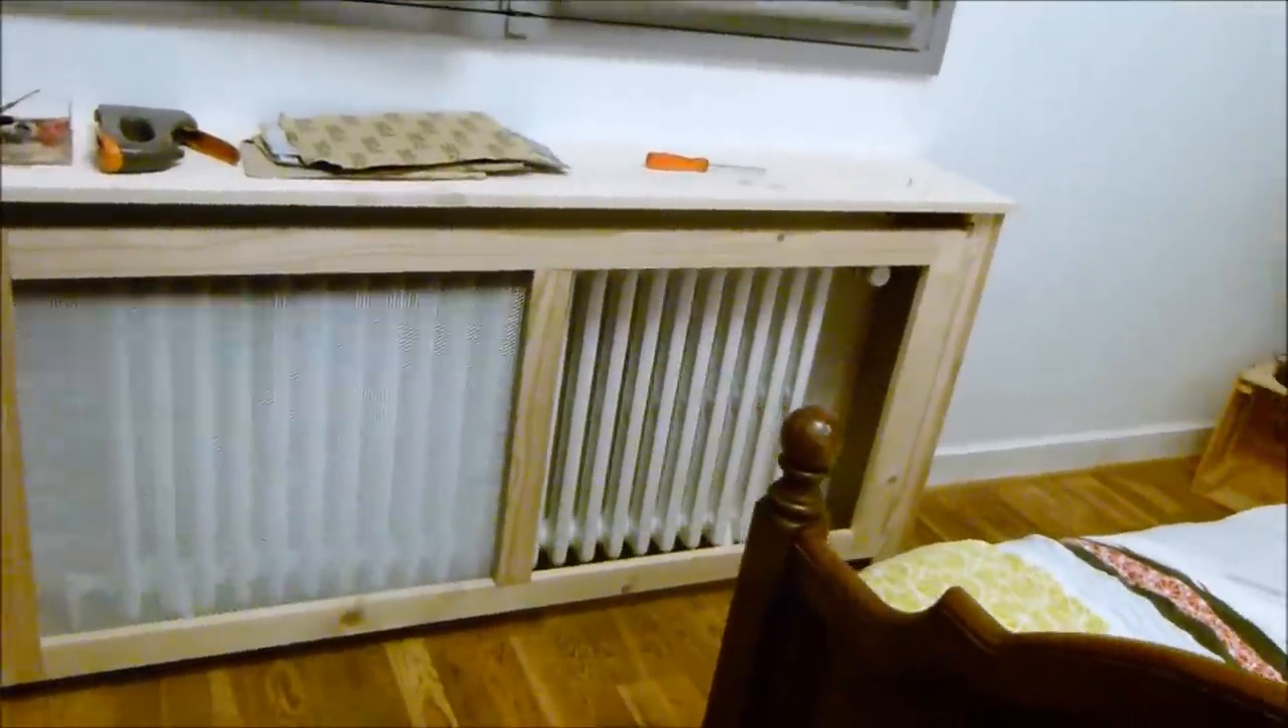J'ai coupé l'autre grille il n'y a plus qu'à la poser.